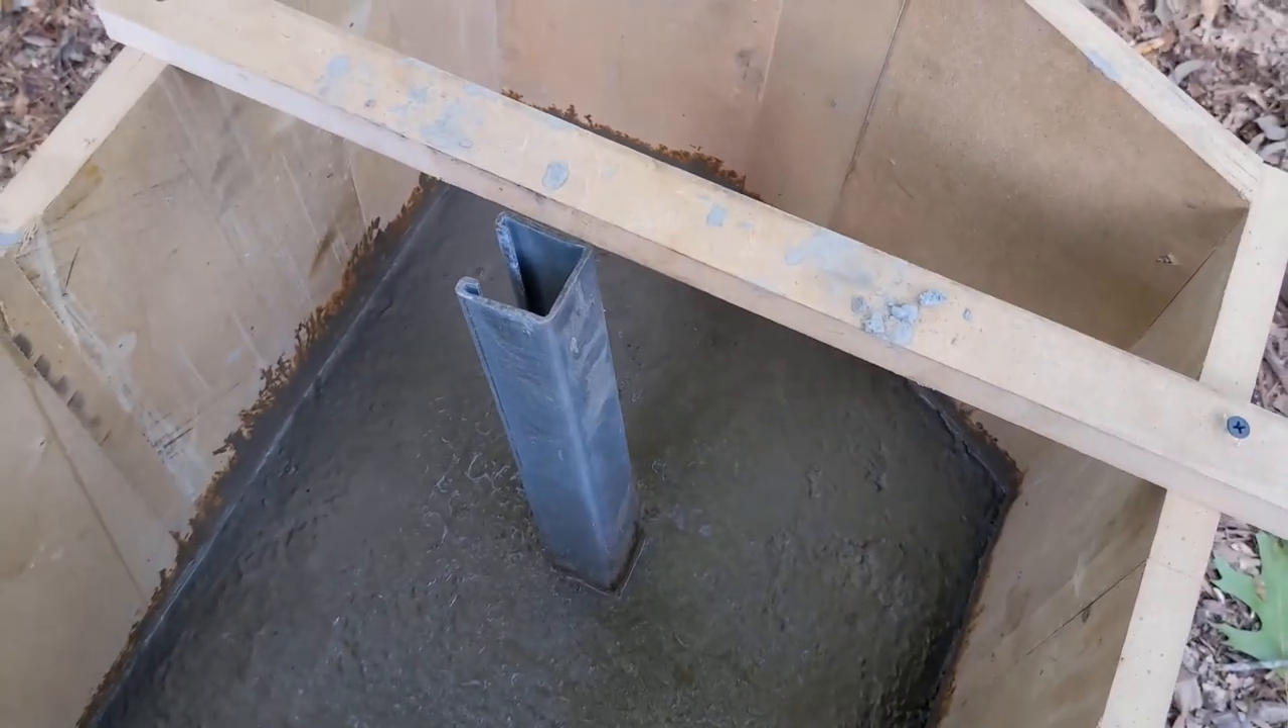I almost forgot to insert a vertical member for the top link to engage in.